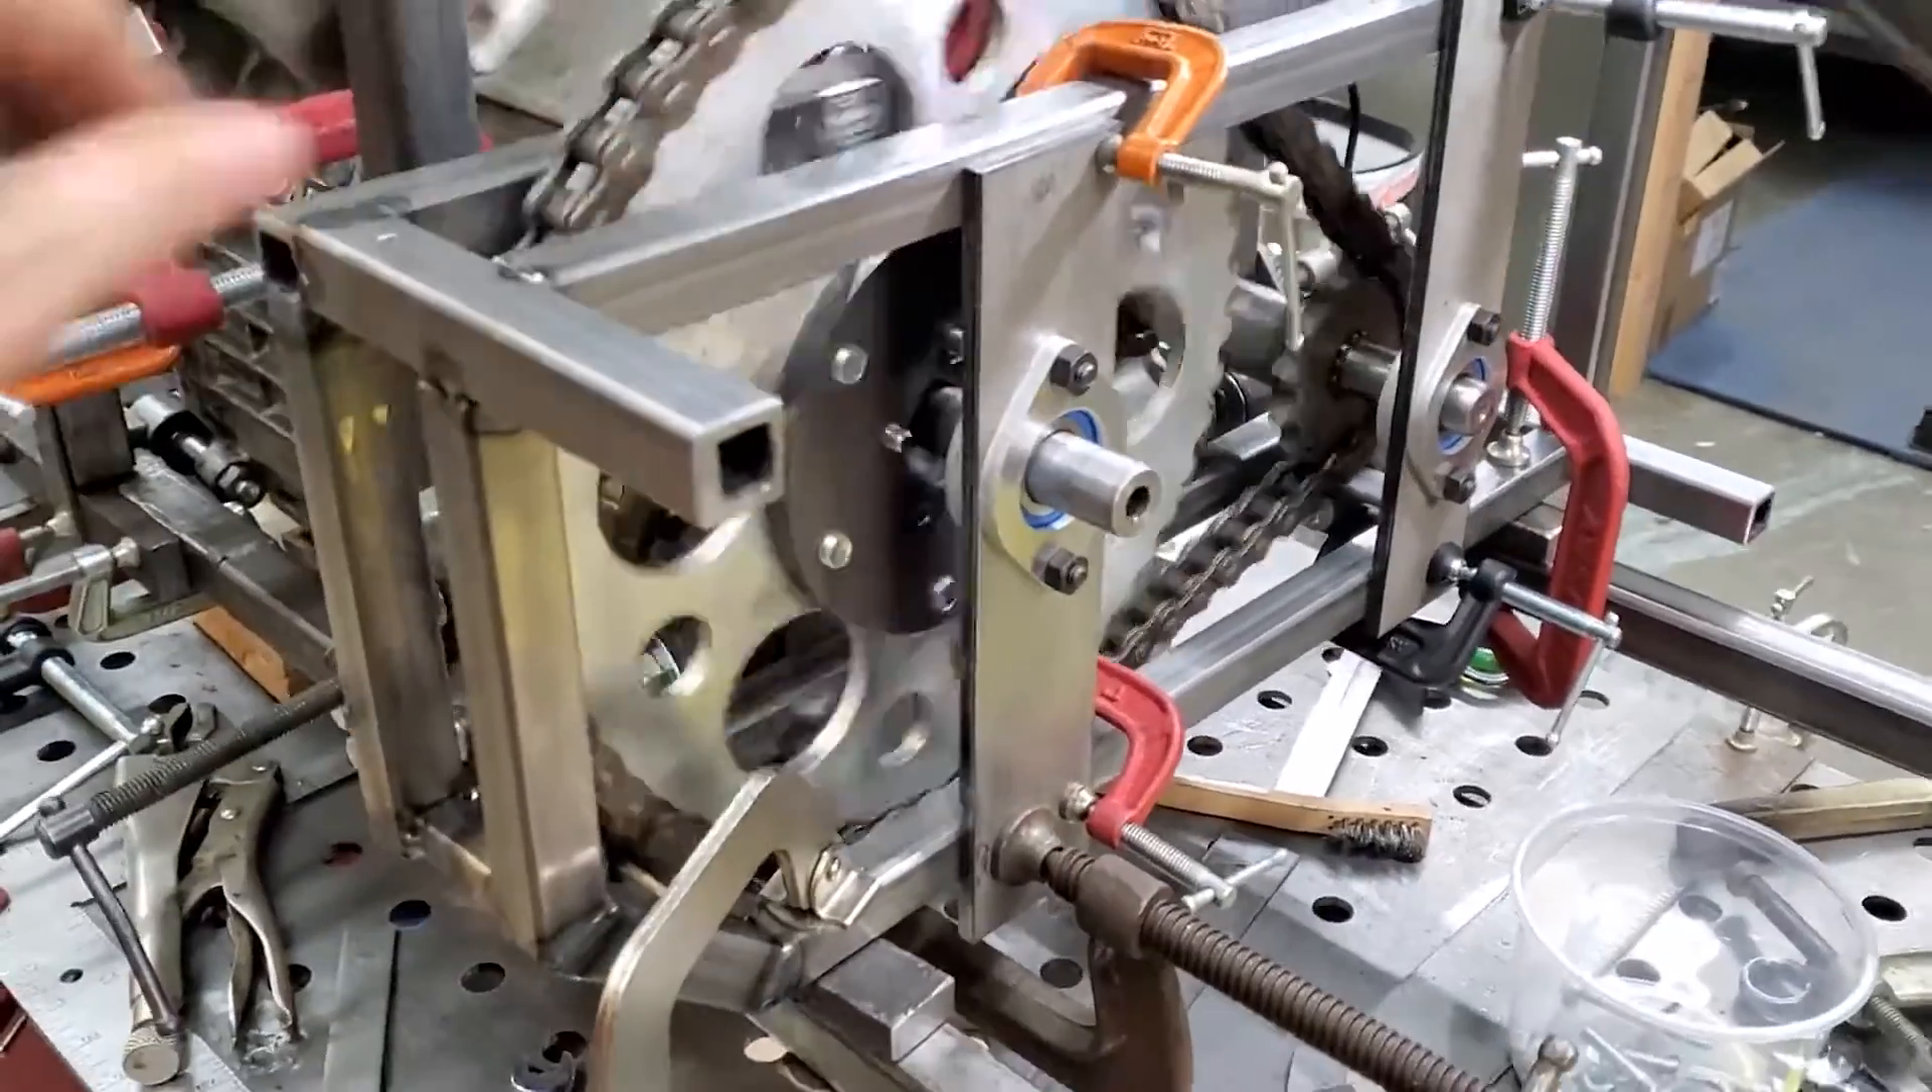Currently these bearing mounting plates are just clamped to the engine reduction cage frame.